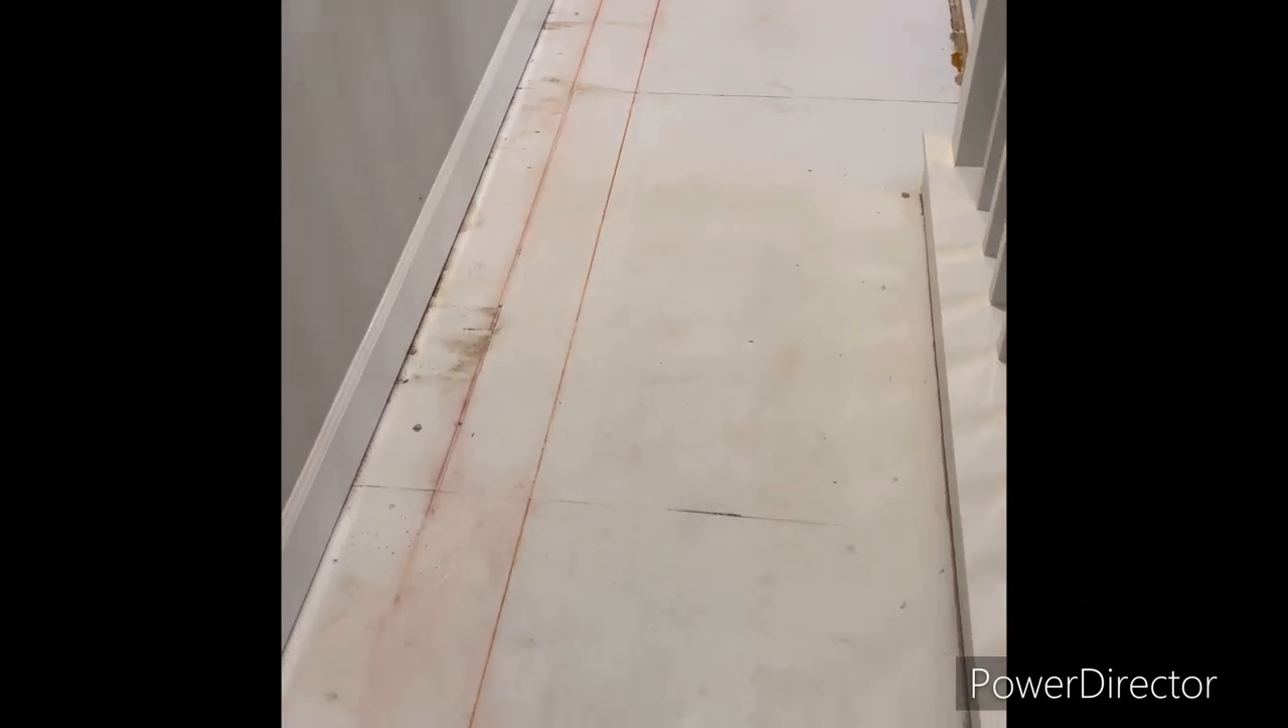I got all the laminate picked up vinyl whatever you want to call it.